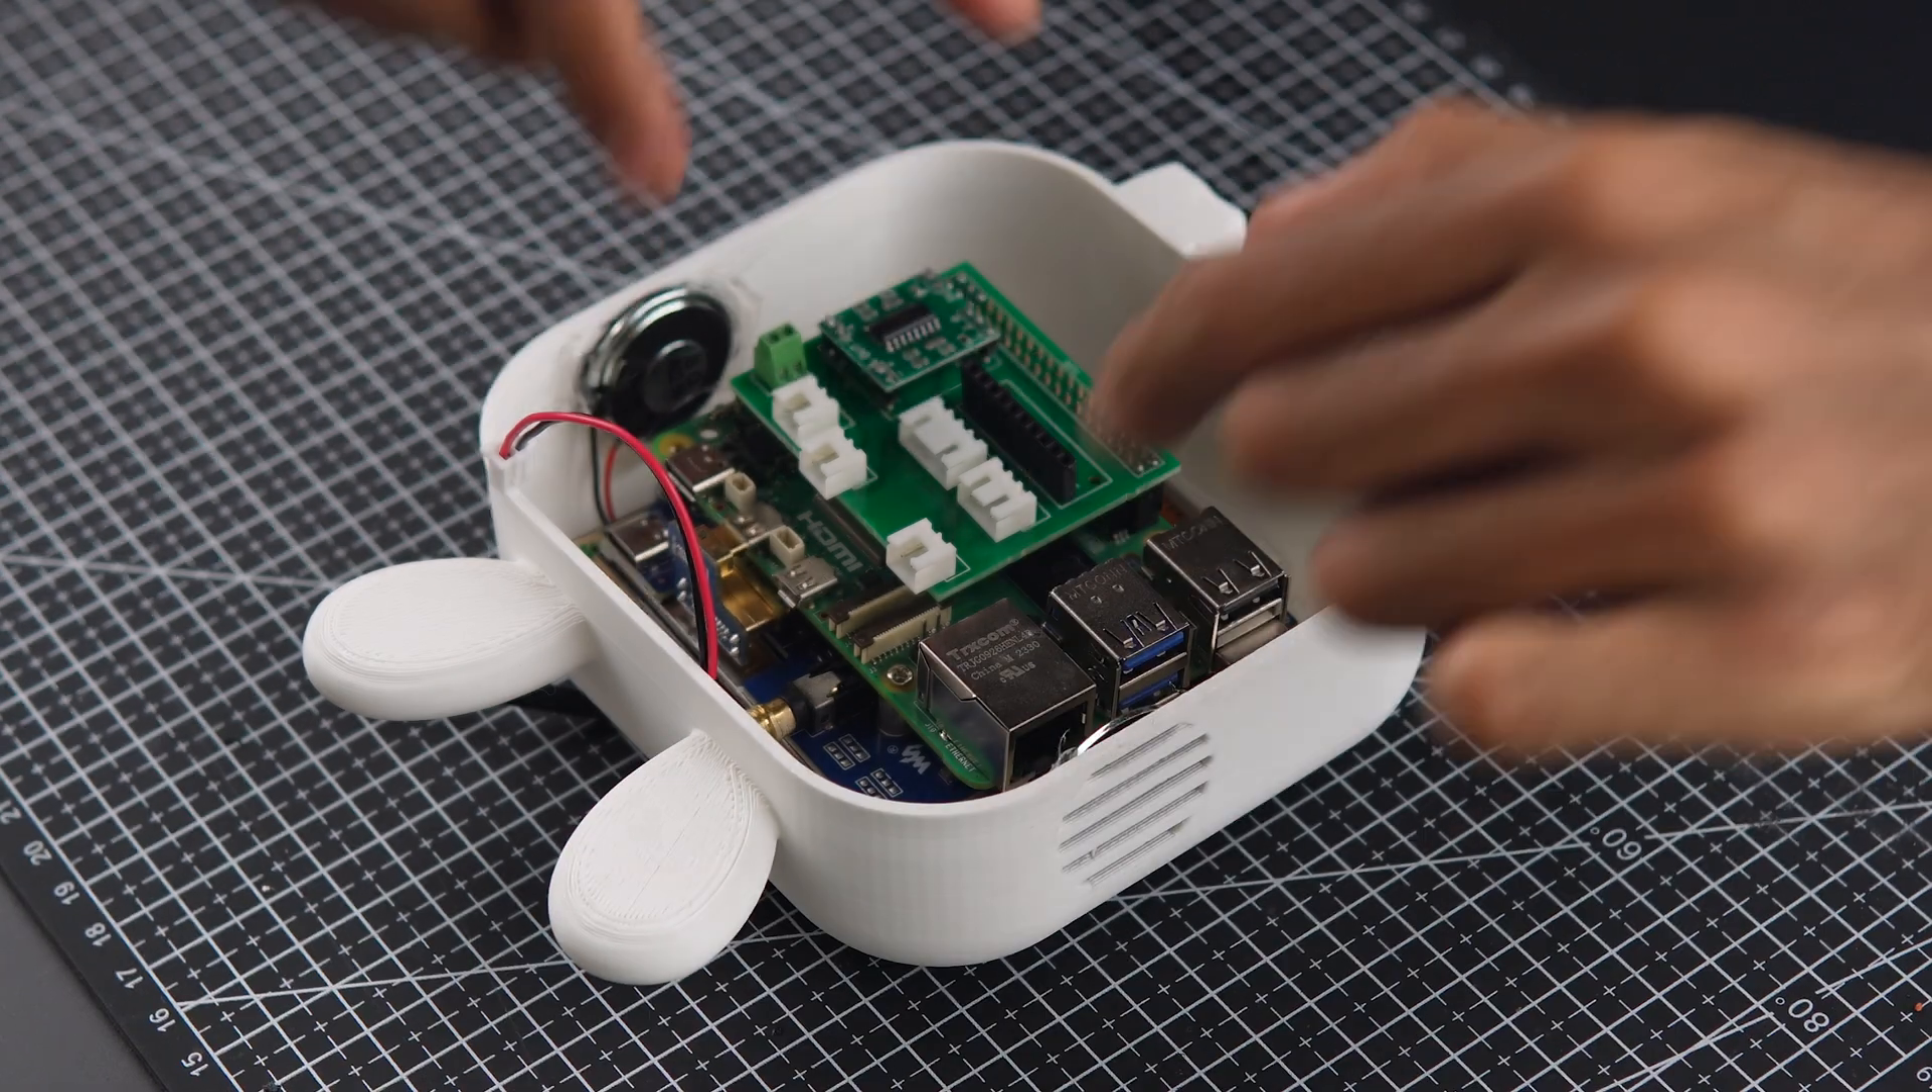After confirming proper alignment and connection, we inserted this entire assembled unit into the front portion of the robot's housing.